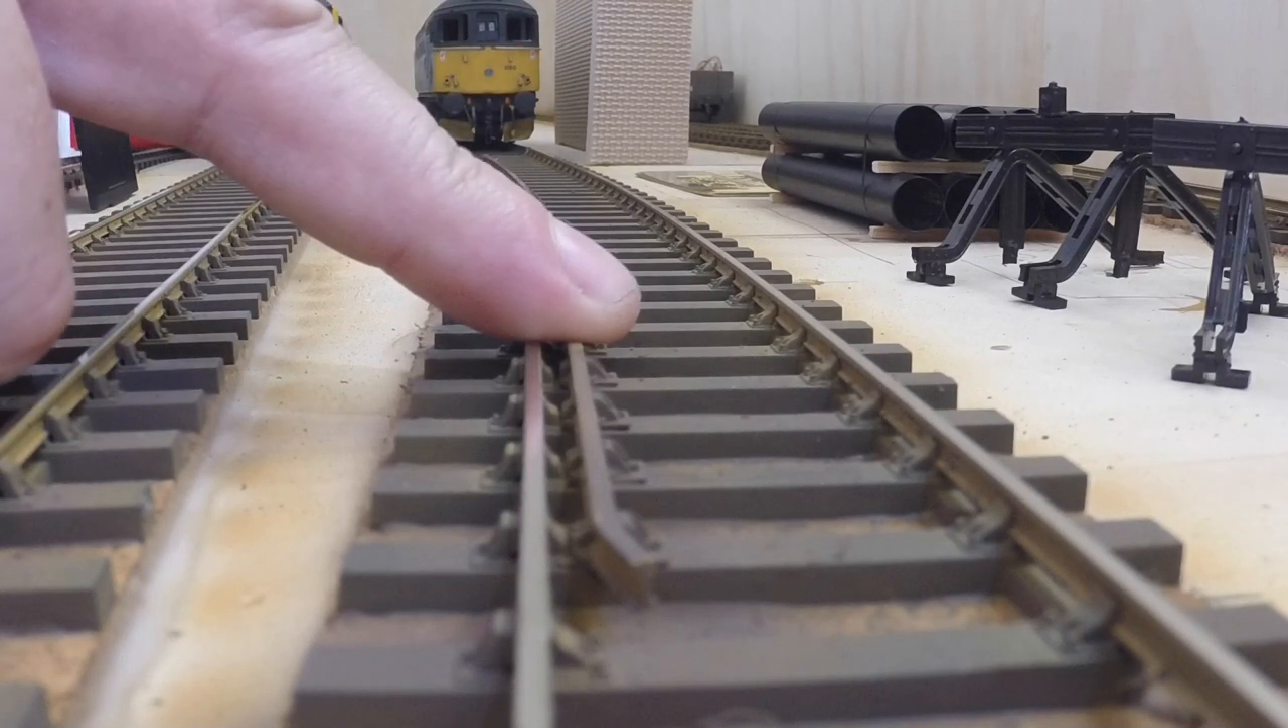What I've done here is fitted the check rail to the inside of the curve into number one road shed here.